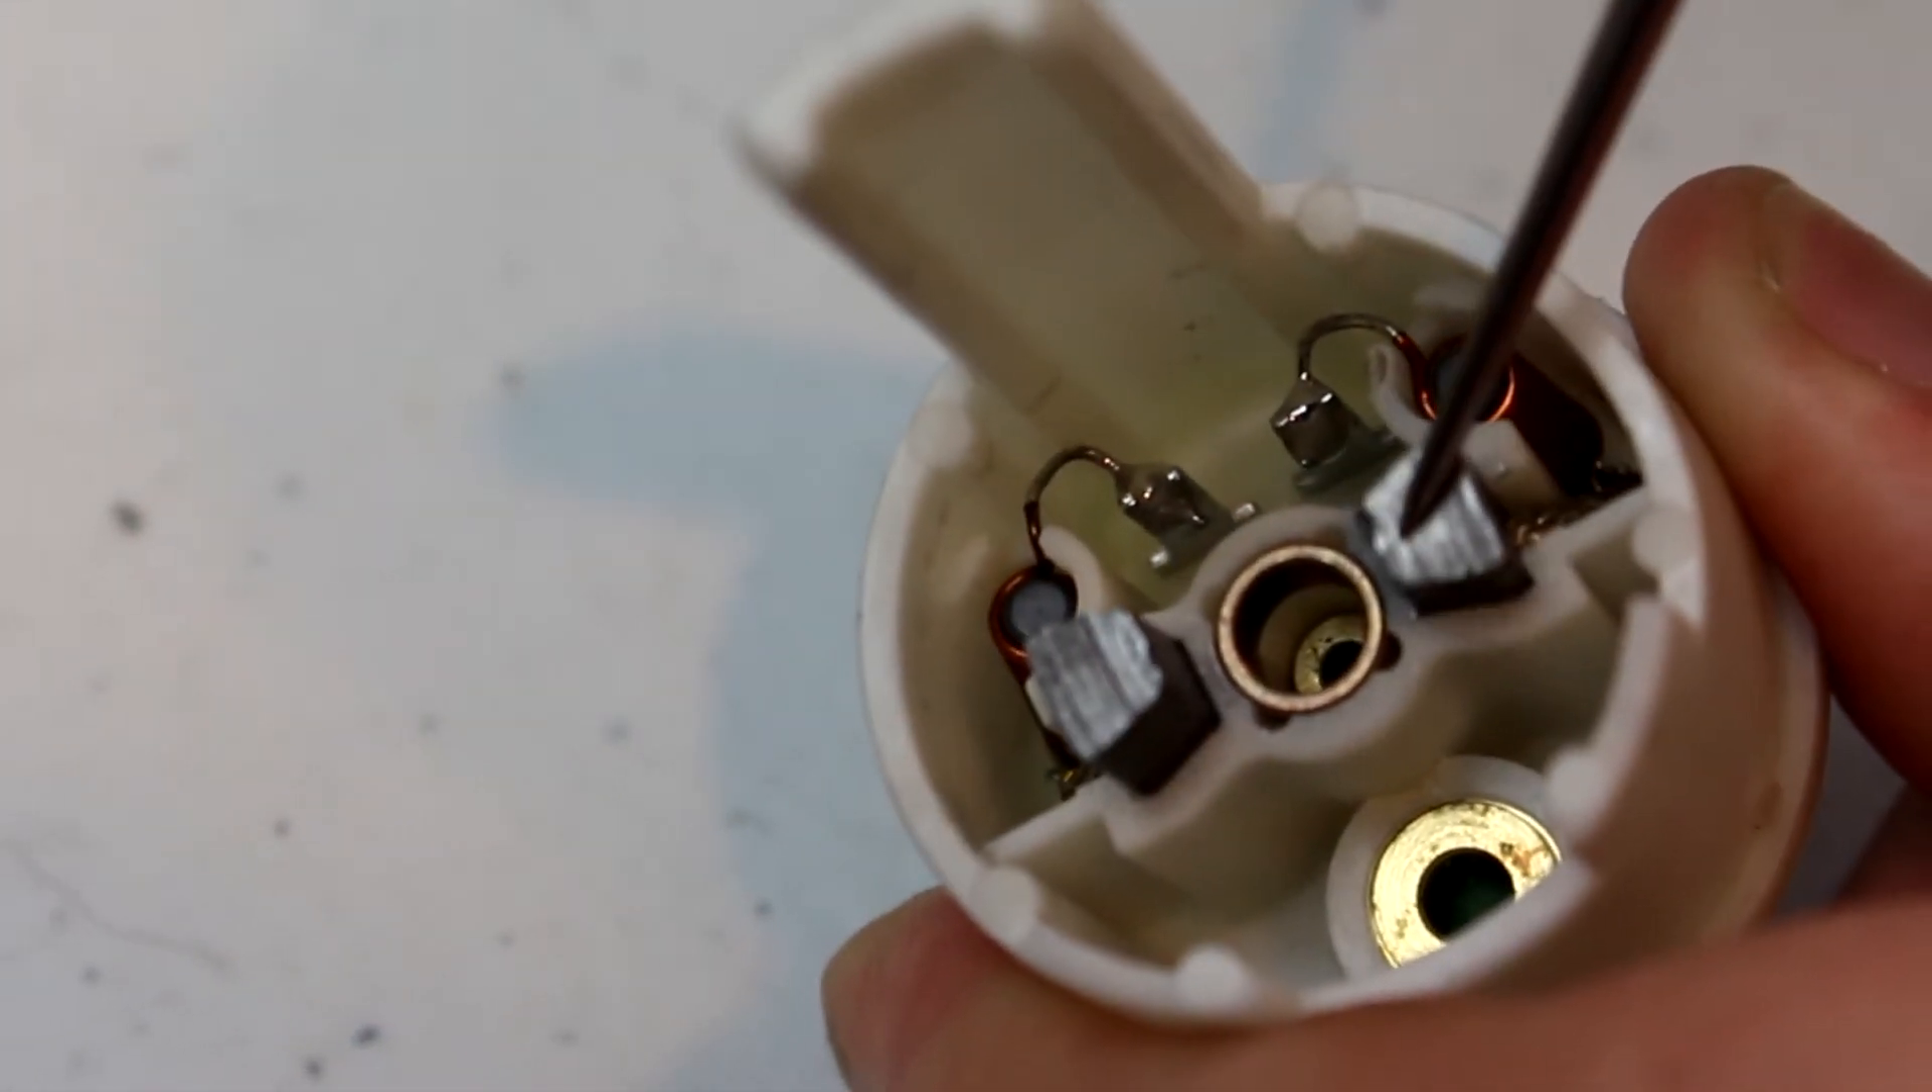Alright, I finally got this thing apart. There are the motor brushes.